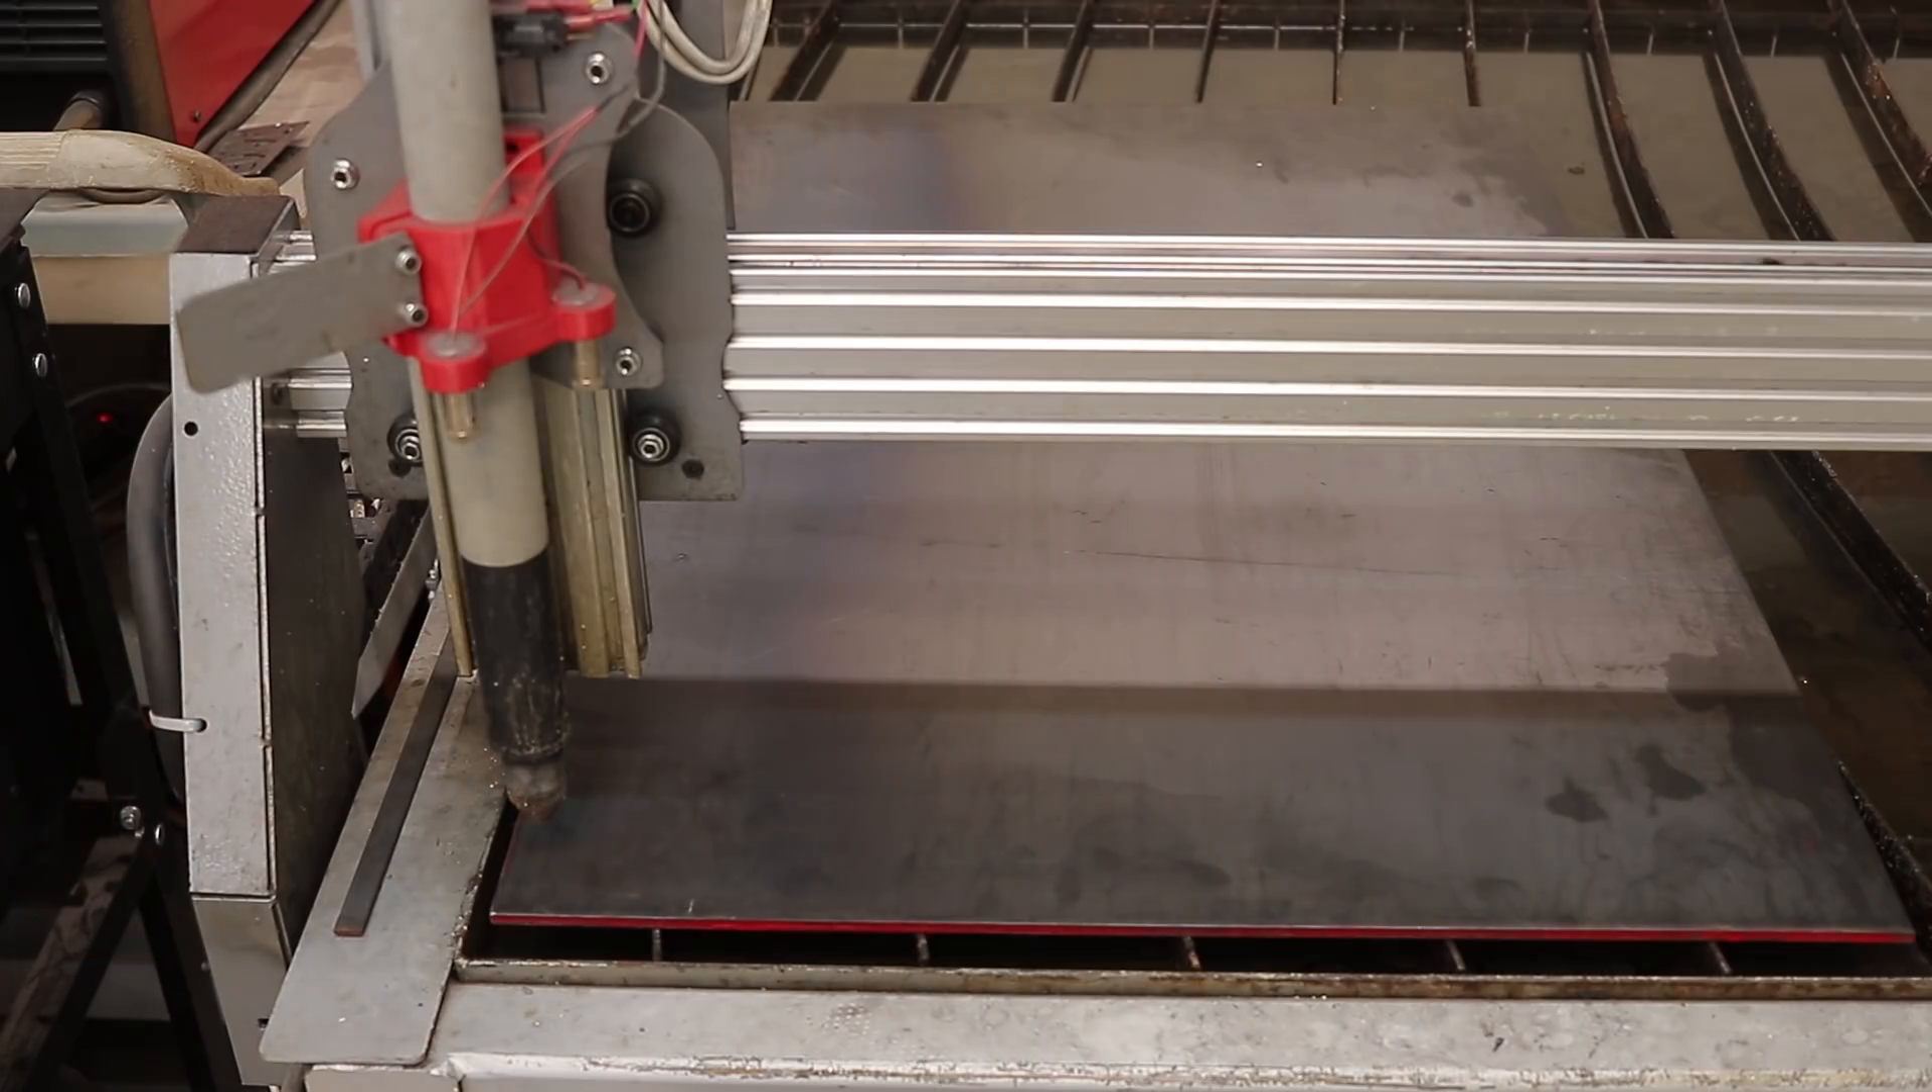All right so I got the quarter inch plate on there.